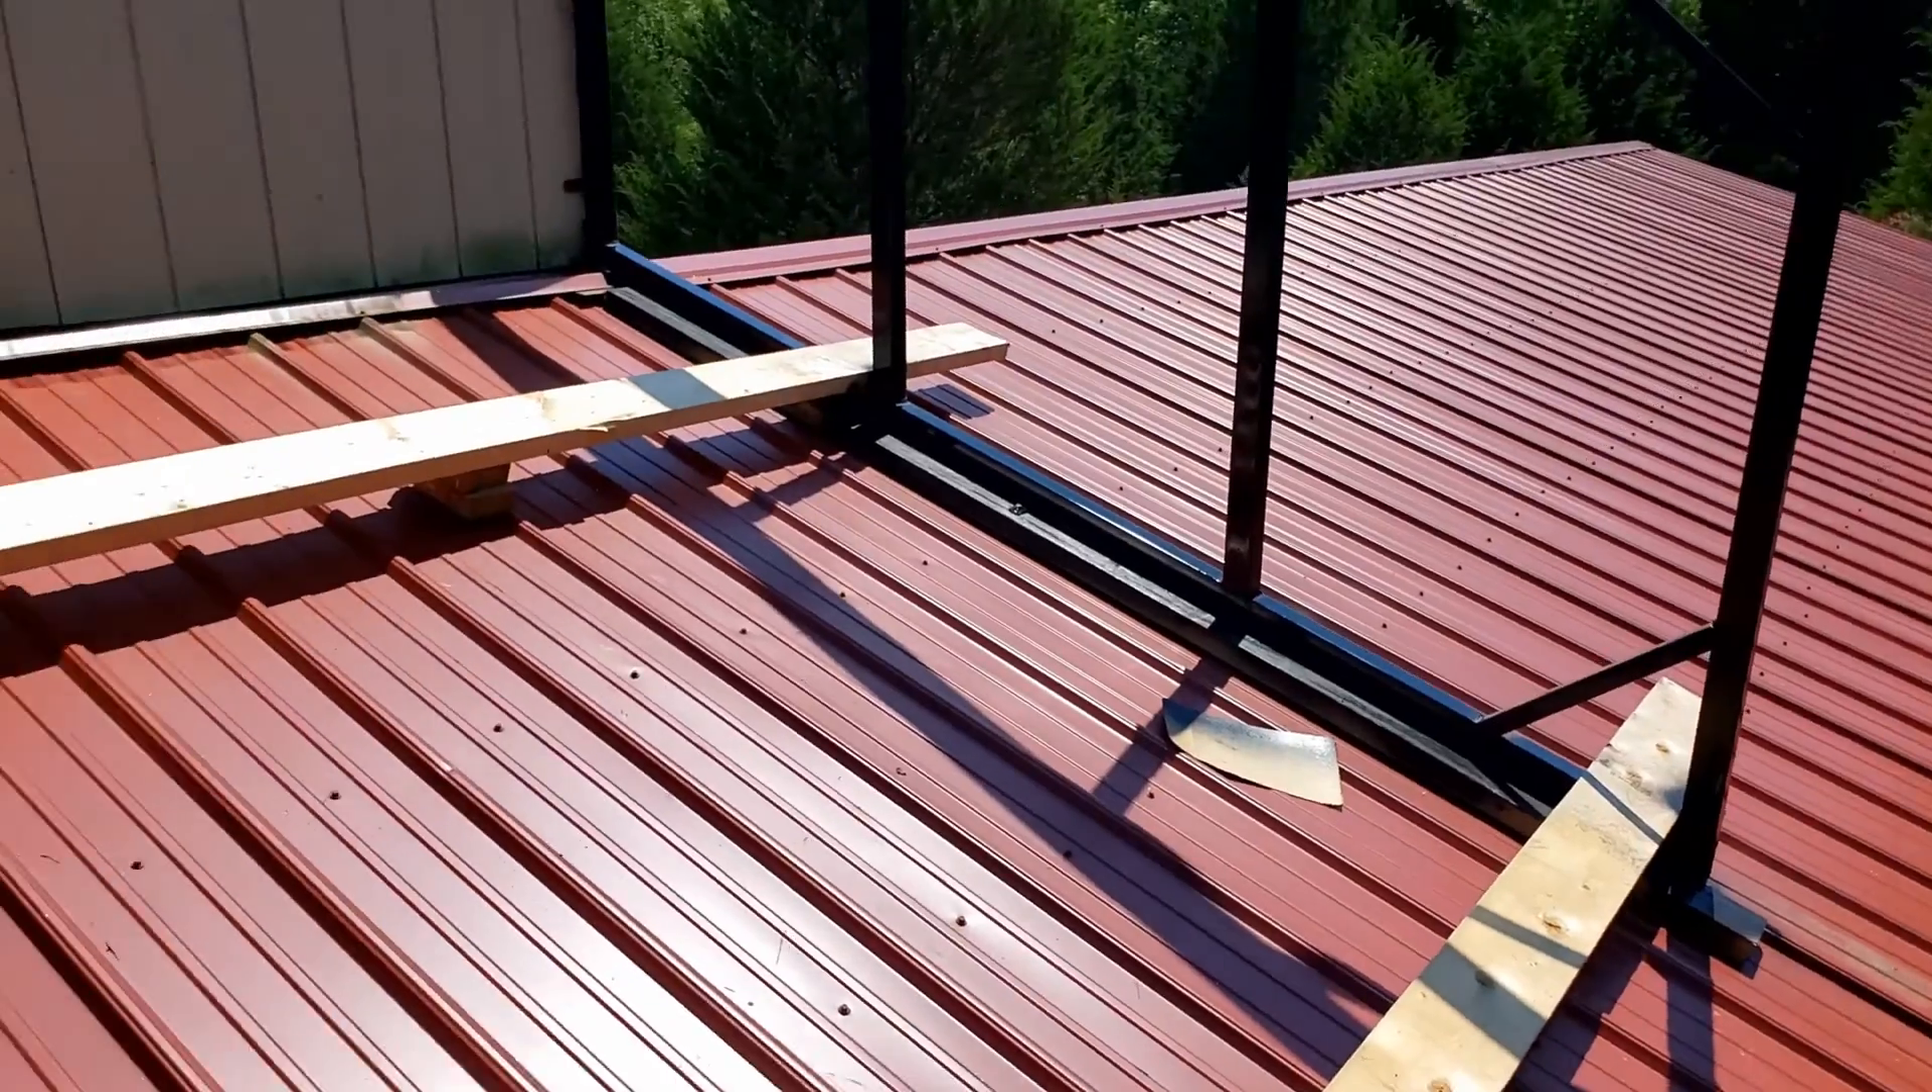Okay, so here are the new metal support rails in place.